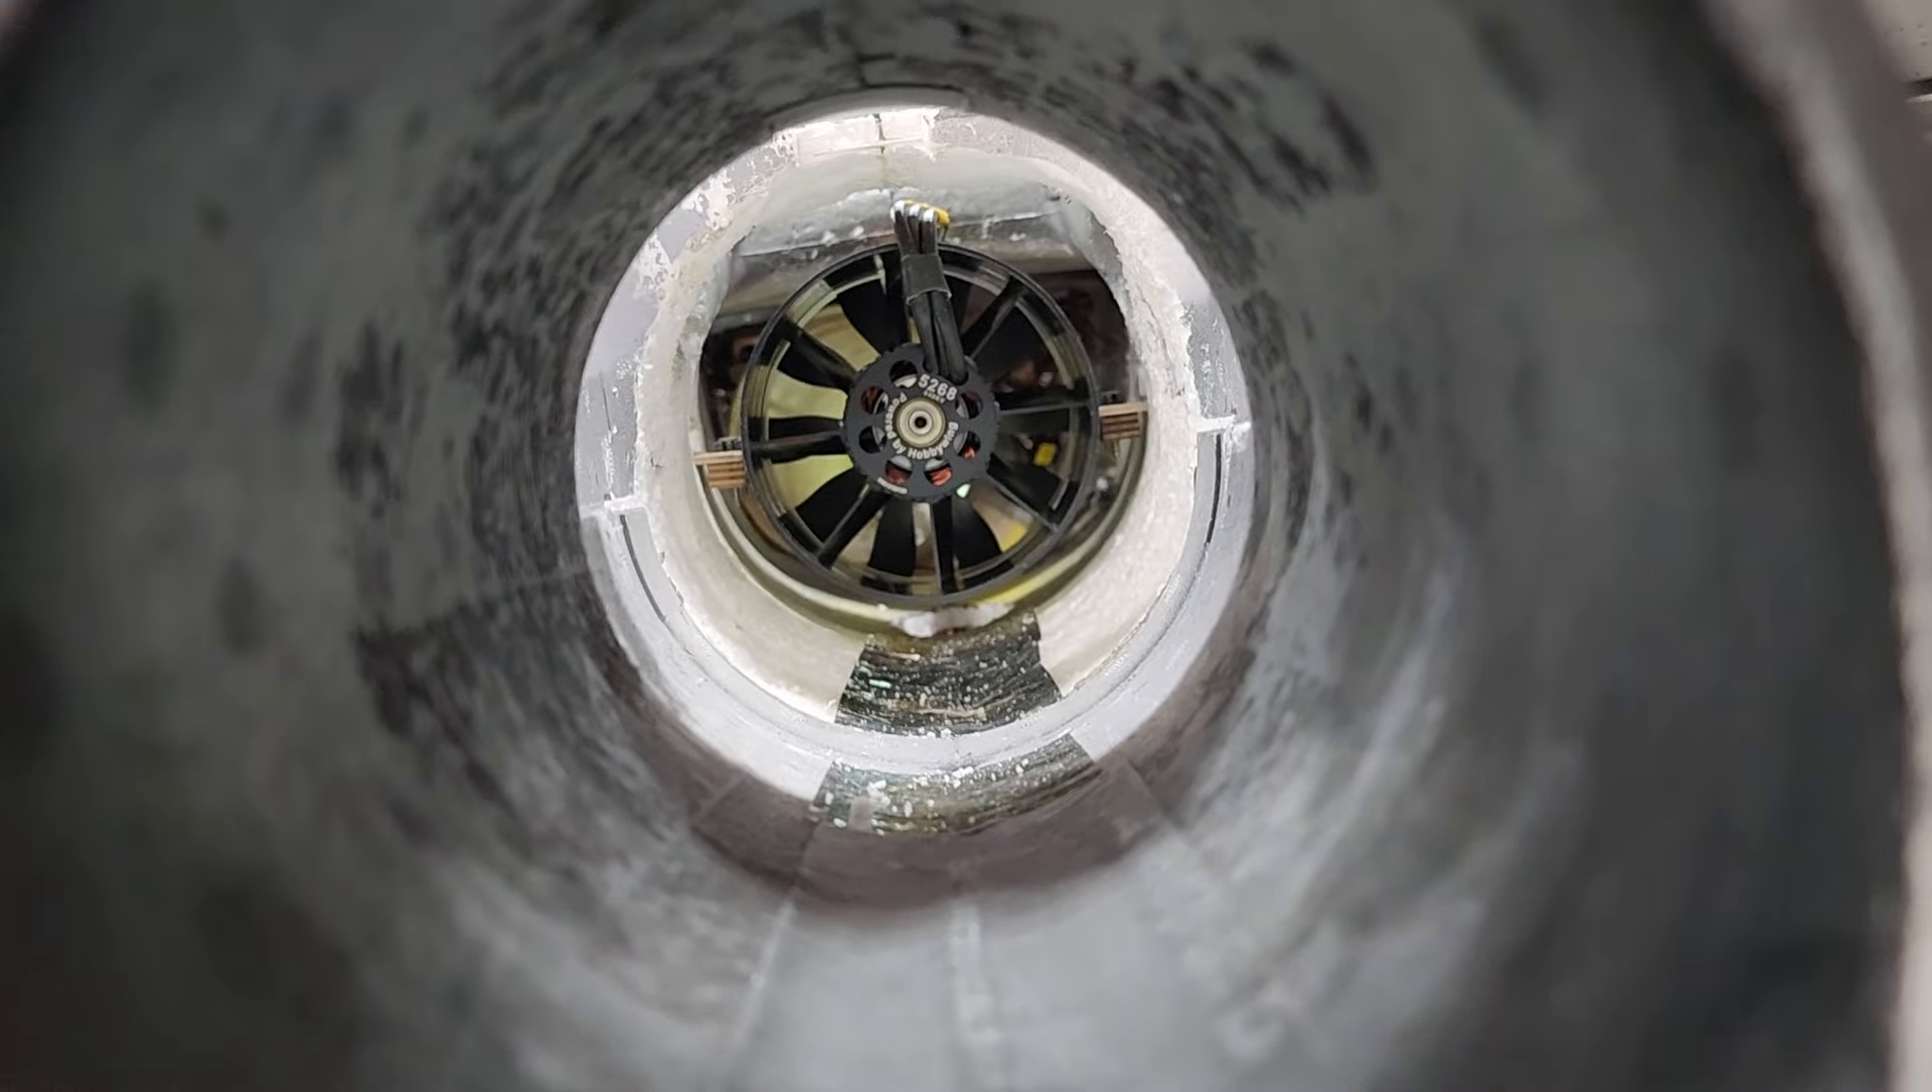That got the fan unit centered in the fuselage now.